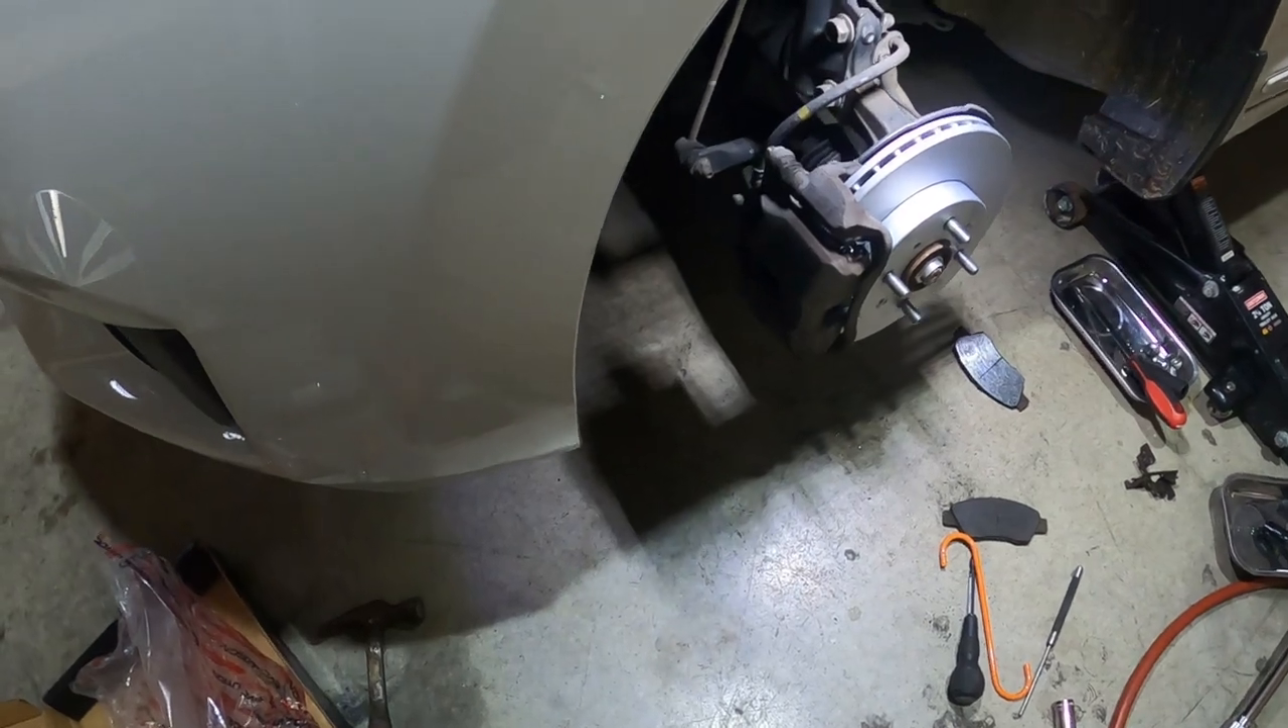Now all that's left to do is put the wheel back on again.